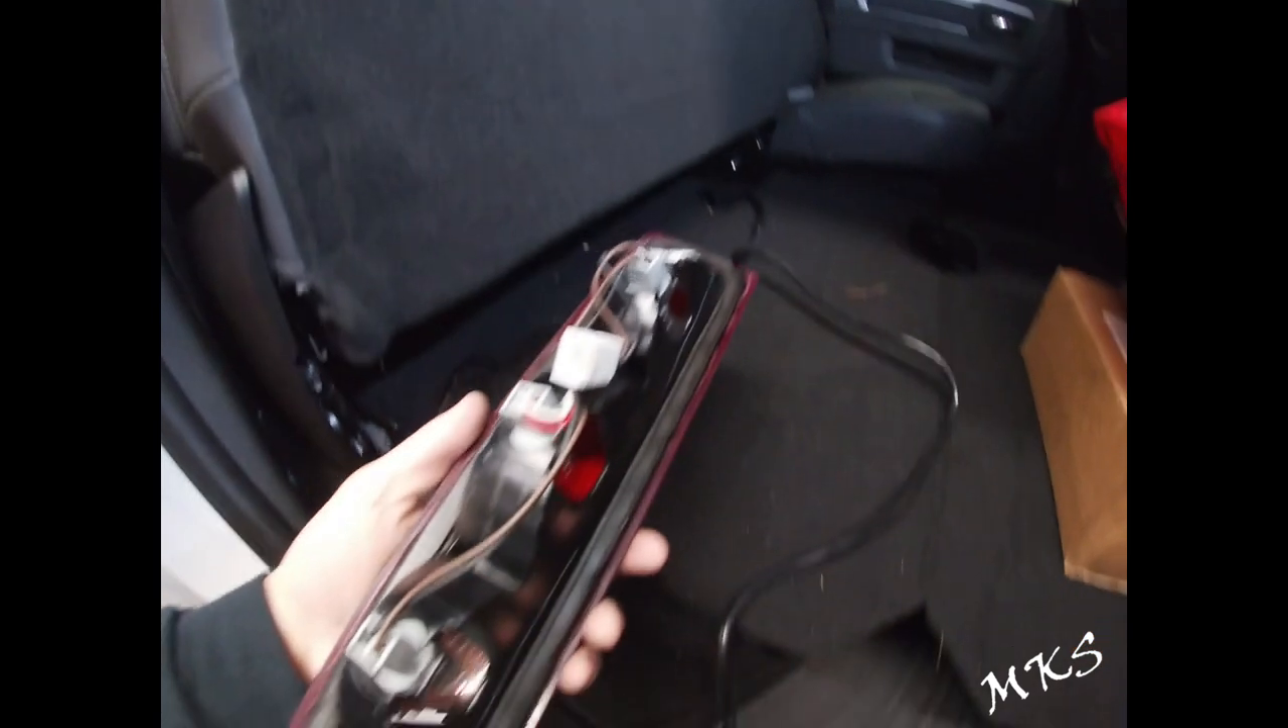We've got our third brake light out.